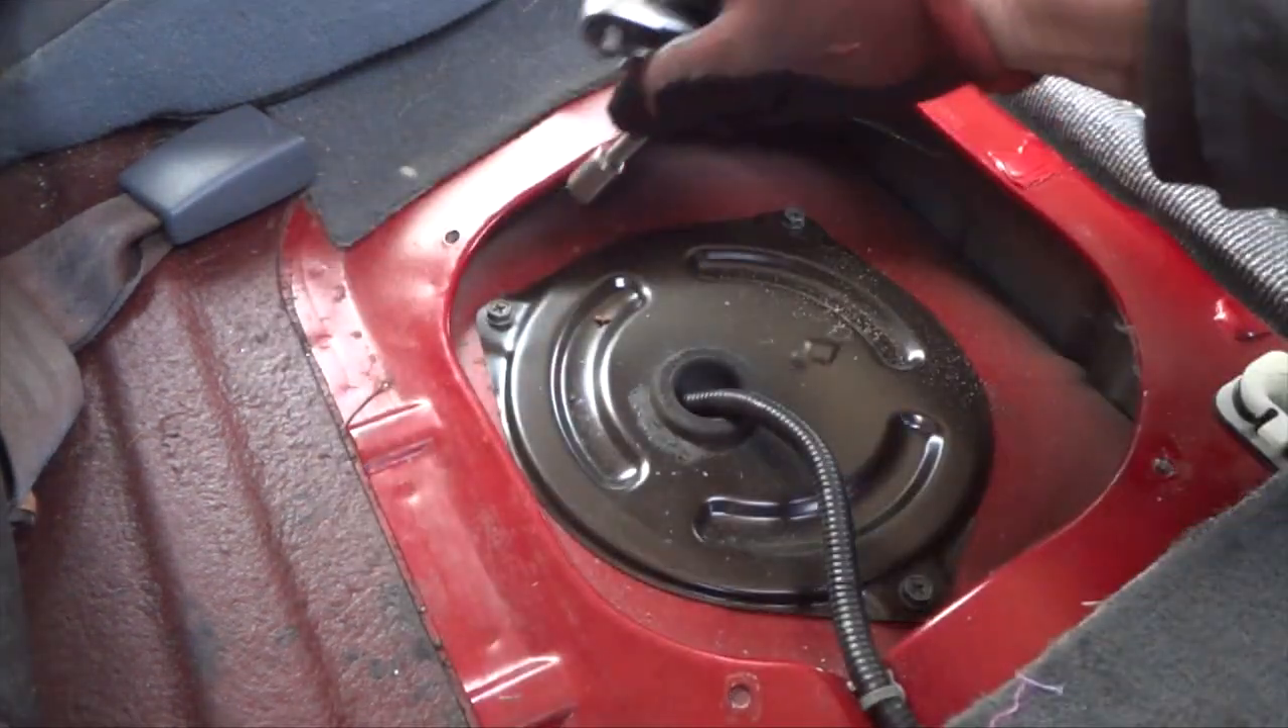Up comes the plate and uh well we've got one more plate we've got to take off here forgot about this one.